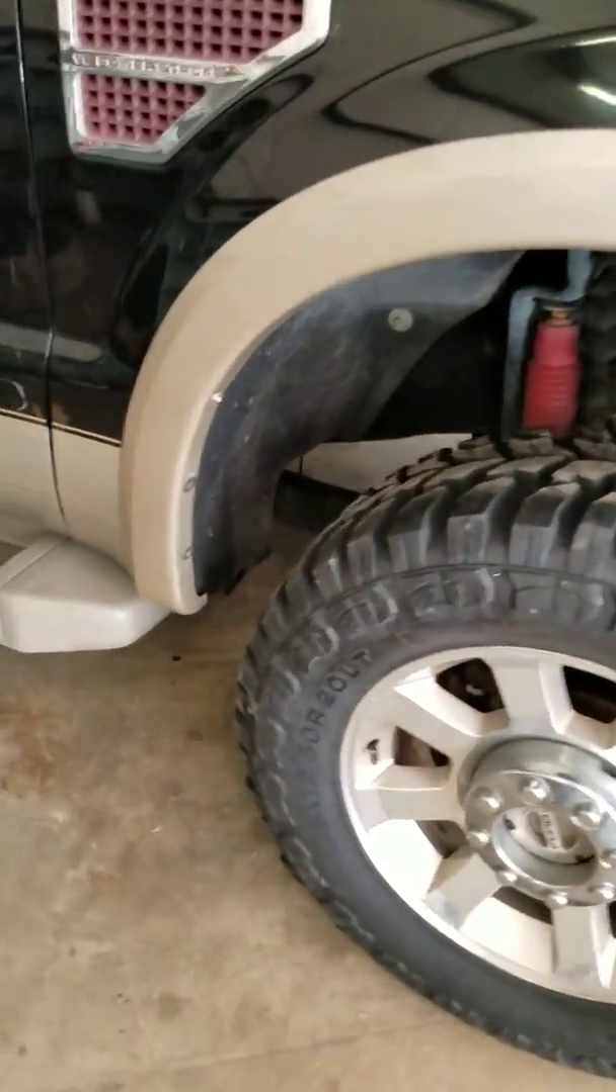So my wheels and tires are back on the truck. As you can see there's plenty of clearance for a 35-1250 on the factory rim.